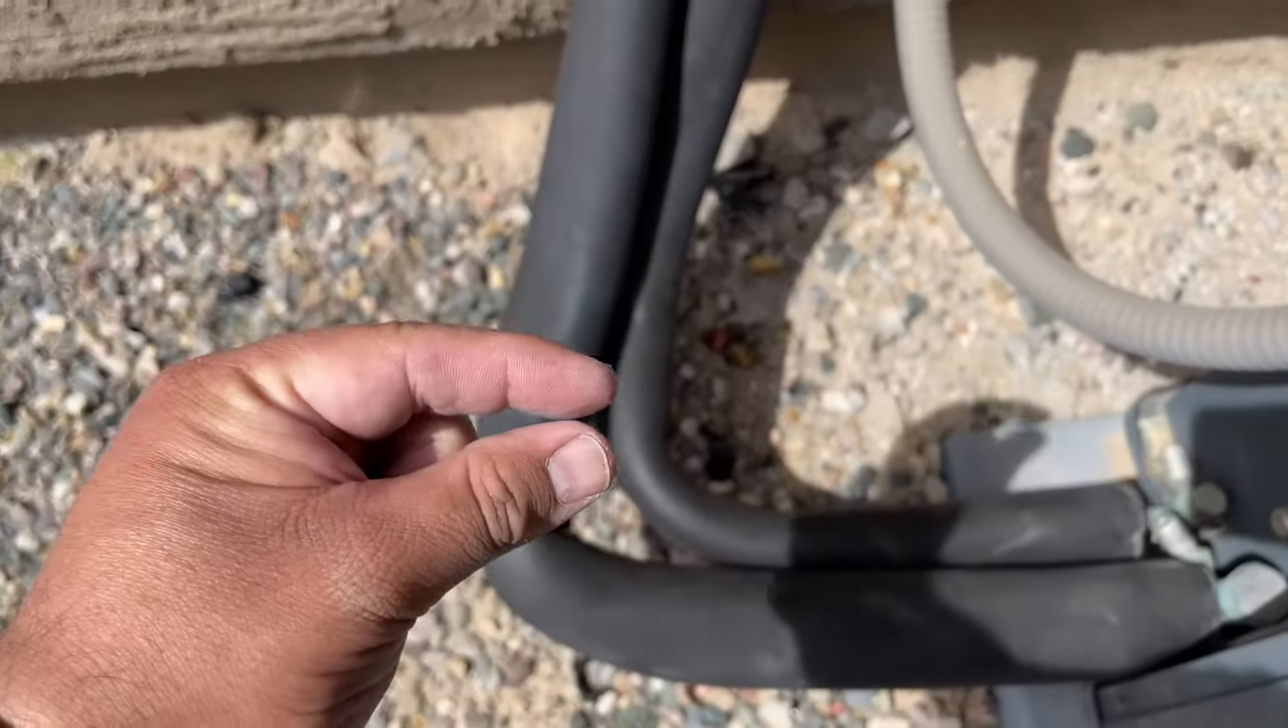All right sorry i'm trying not to create a shadow here but i have now placed the two pieces of insulation on both pipes.